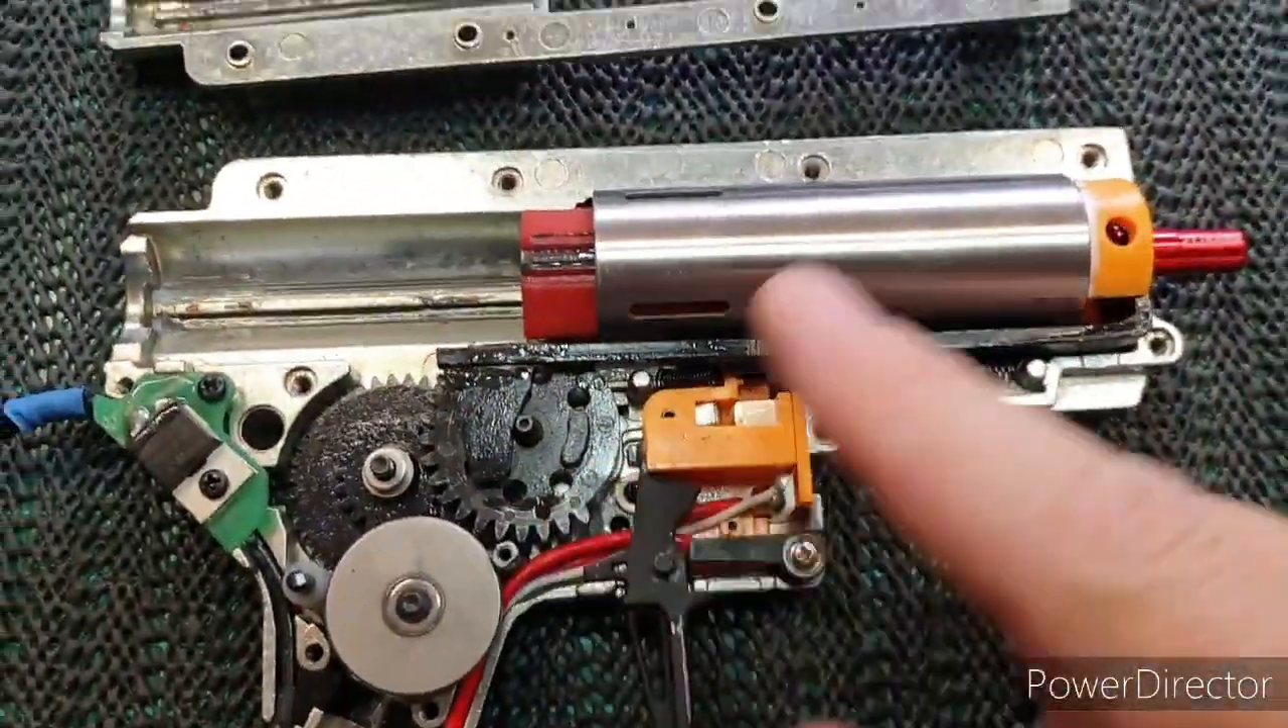Okay so now the gearbox has been taken out the AEG and the gearbox been taken apart.